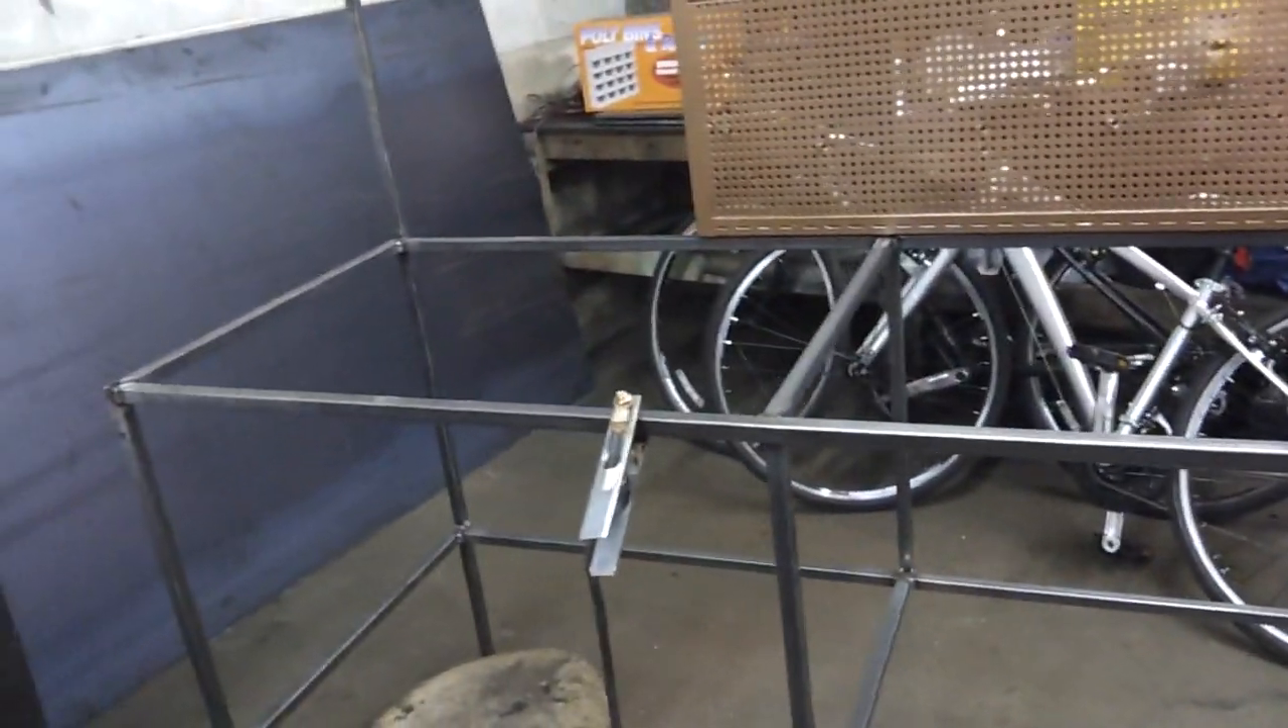I've got the cabinet area framed out.